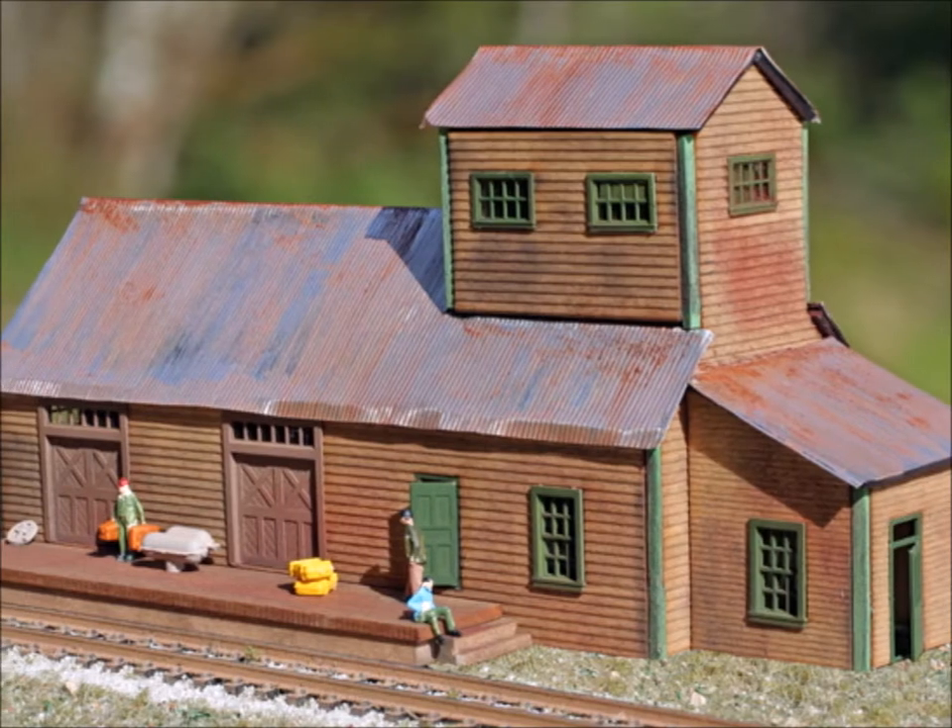I added a little weathering here and there I added a few figures and some stuff for the loading dock and the track and stuff.